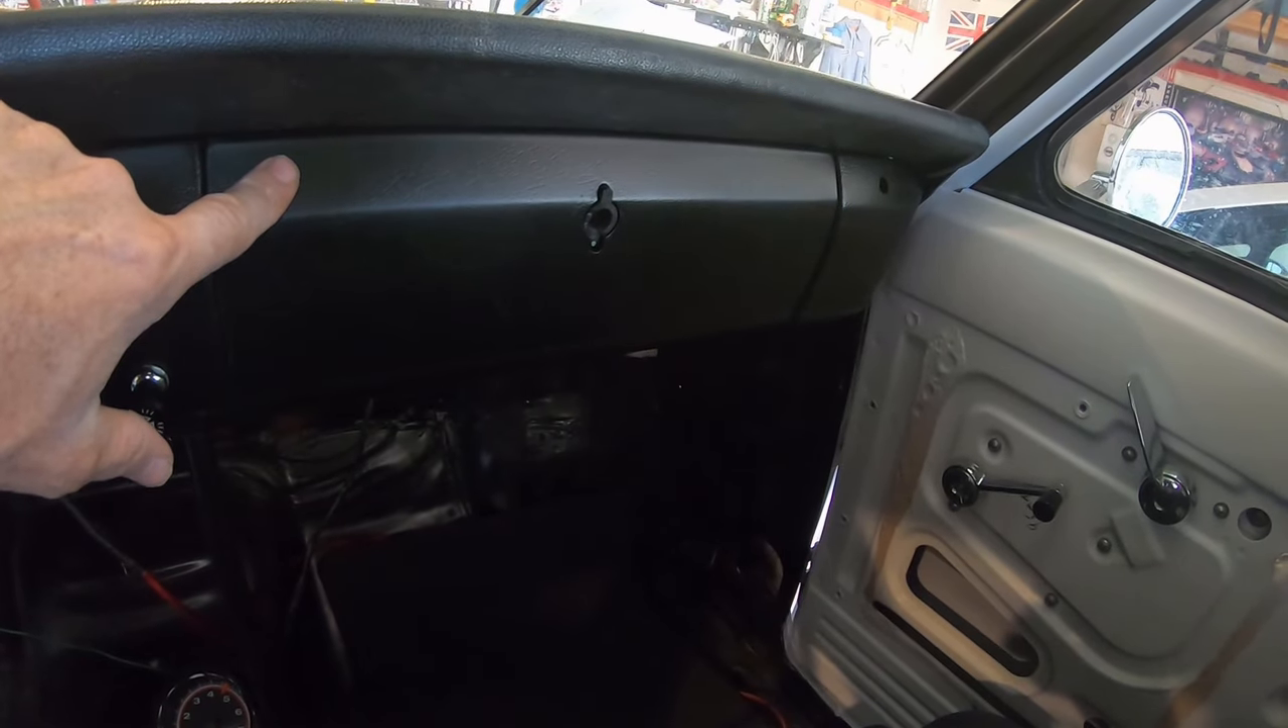All right so I just put the glove box on.